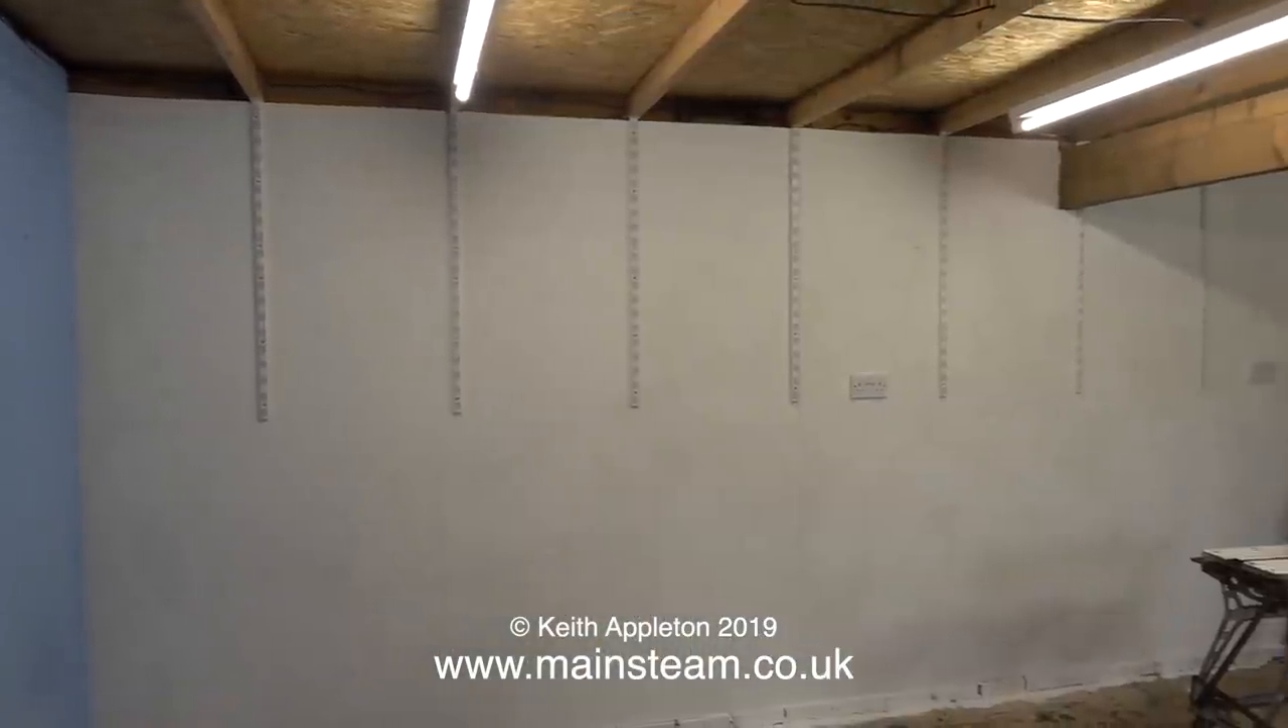I repeat the process and screw all the brackets to the wall and now it looks like this.